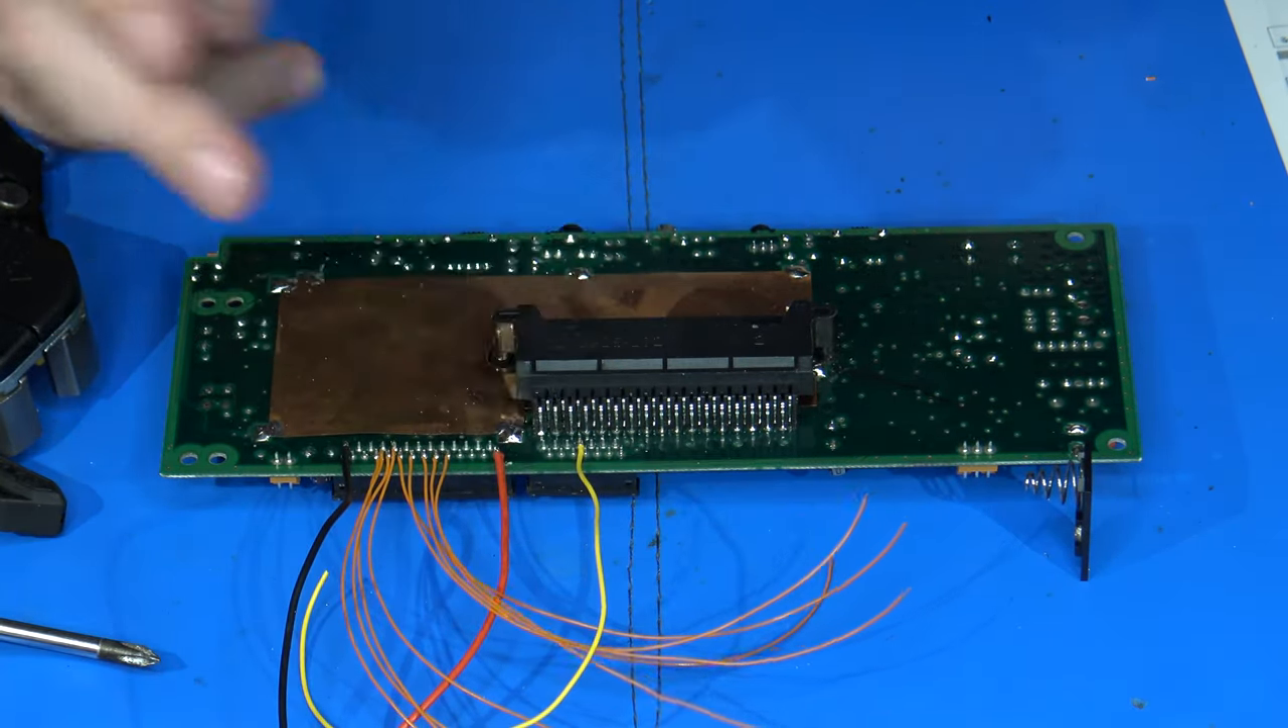I now have all of my data line wires for the graphics, as well as I've got this yellow wire here.